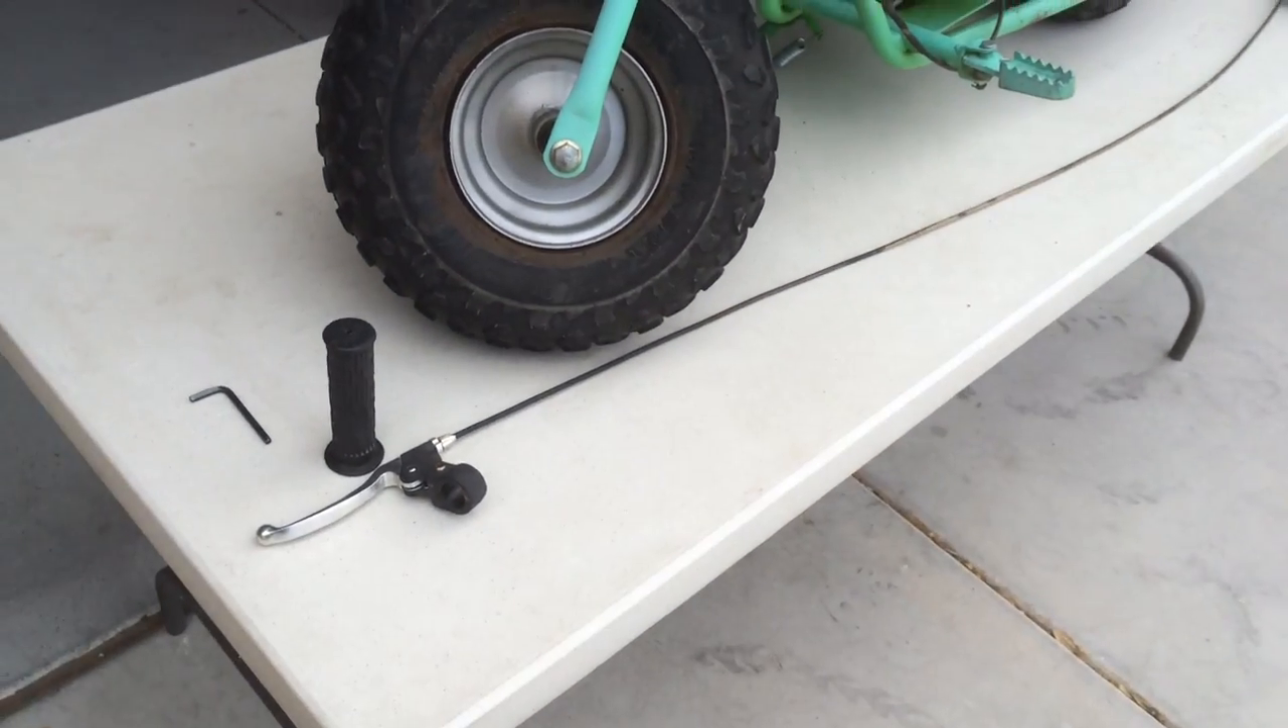So, again, so far I've just removed the brake cable, doing my best to keep all the bolts and nuts with their accessories so I don't lose anything, and I will continue on from there.